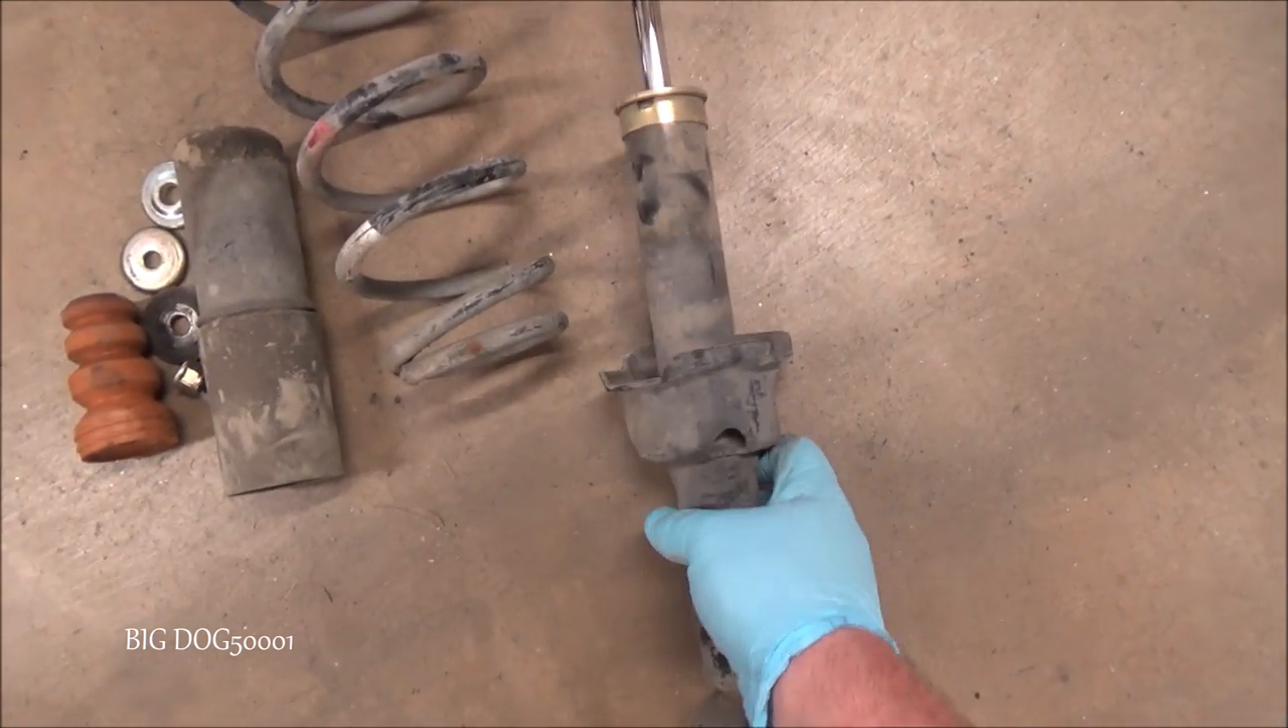But here you can see I have this strut taken apart.